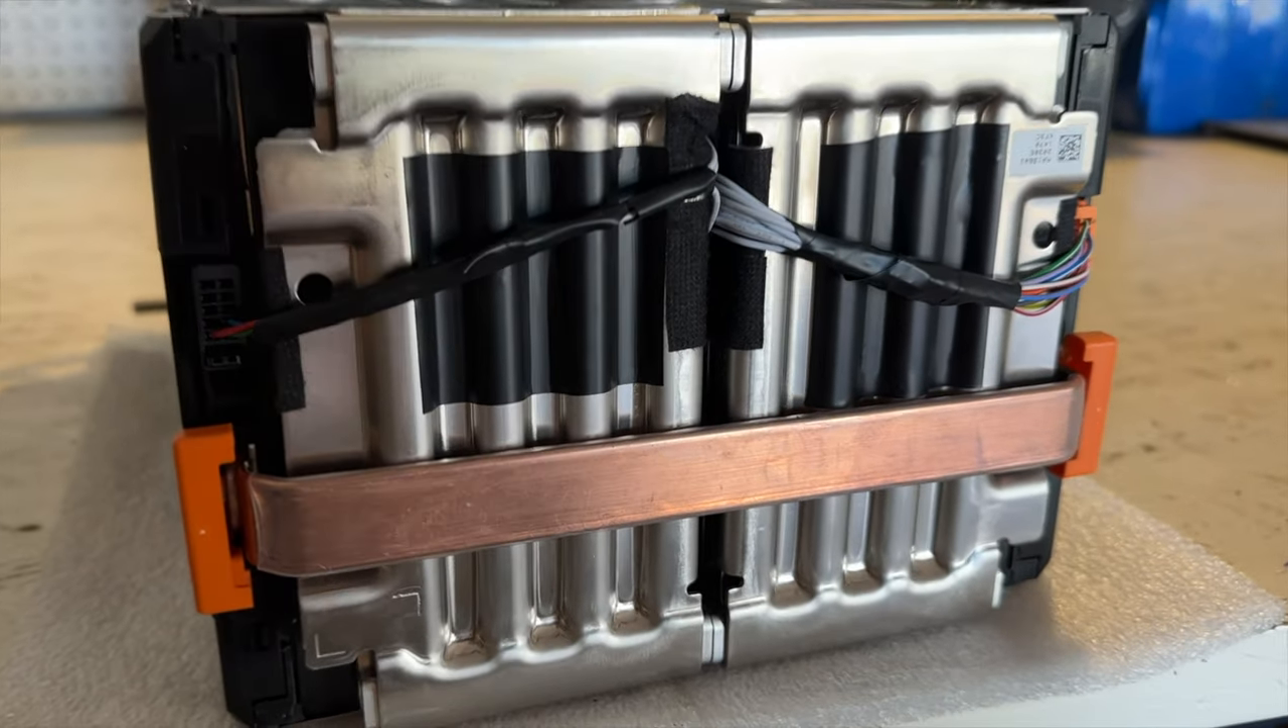Here is the bus bar in place on the battery pack.